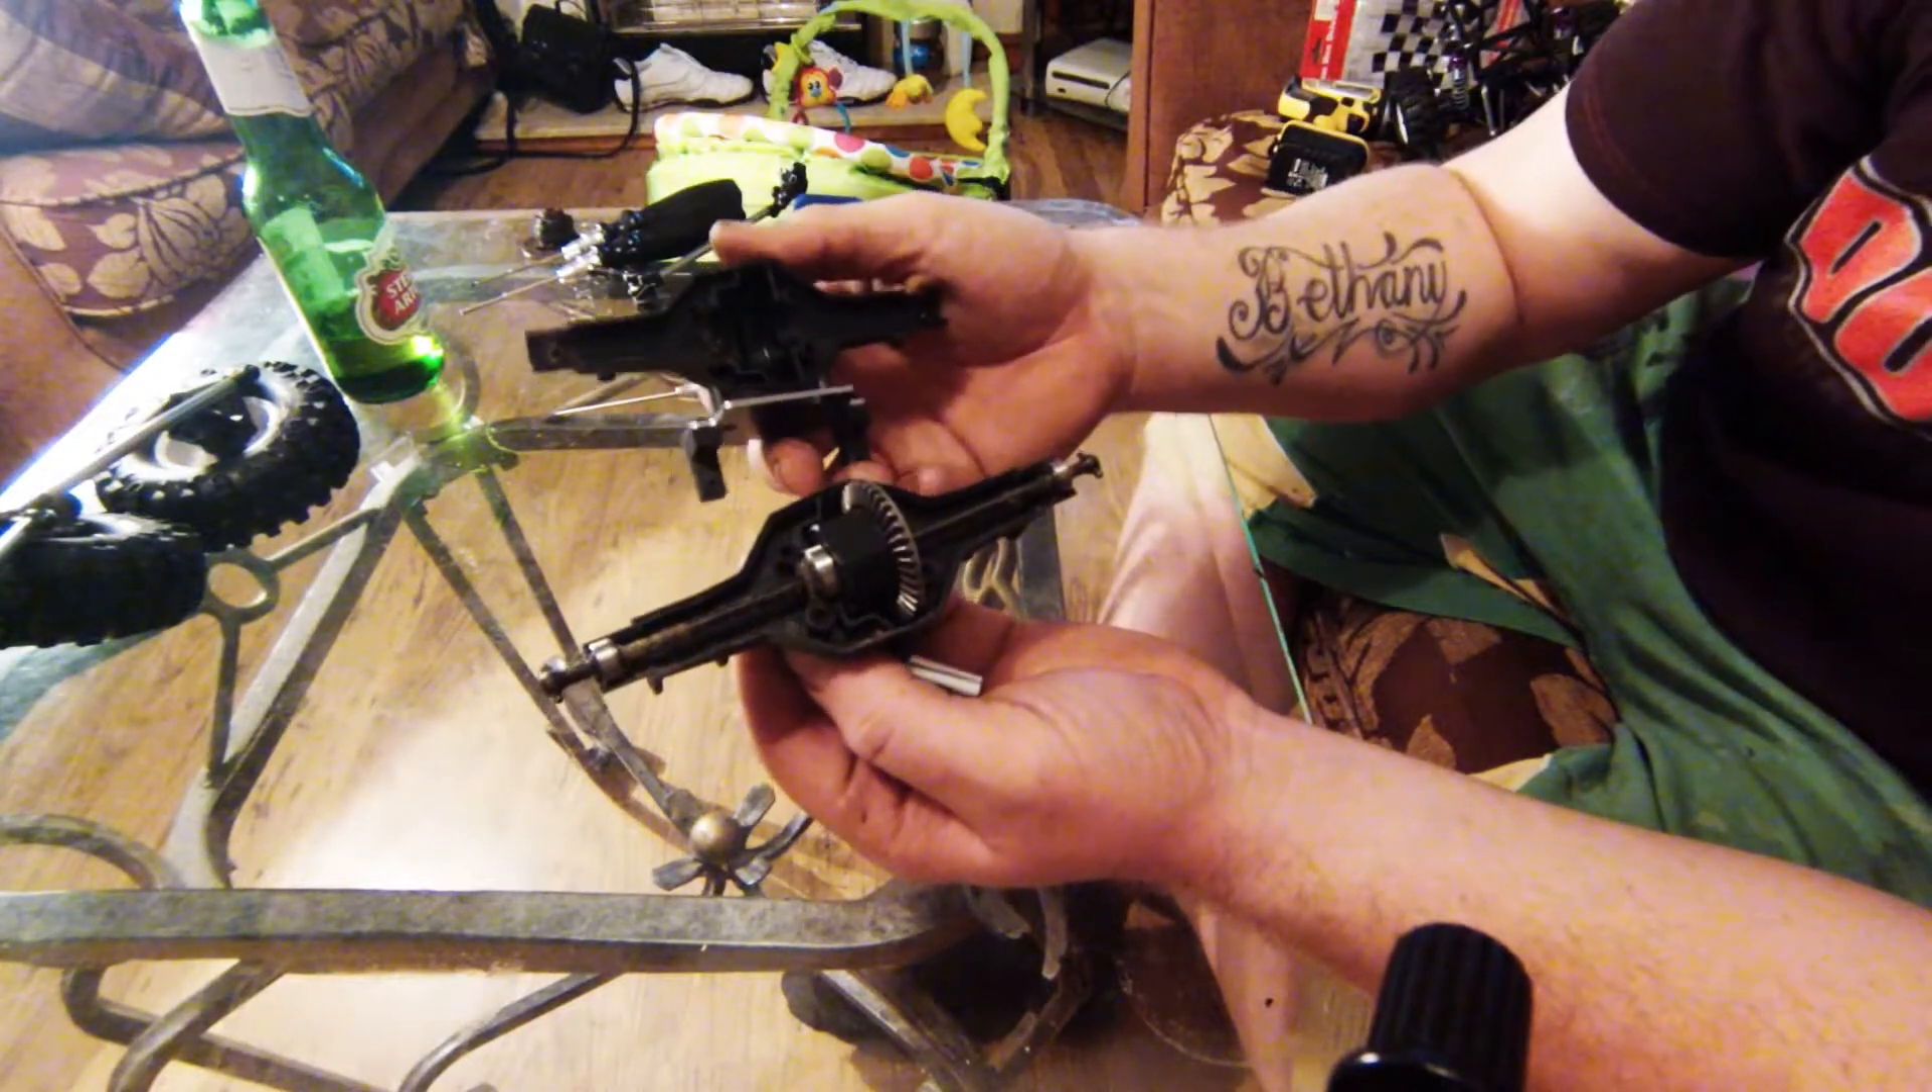So once you've done that you've taken all the bolts out your axle is split up like that.